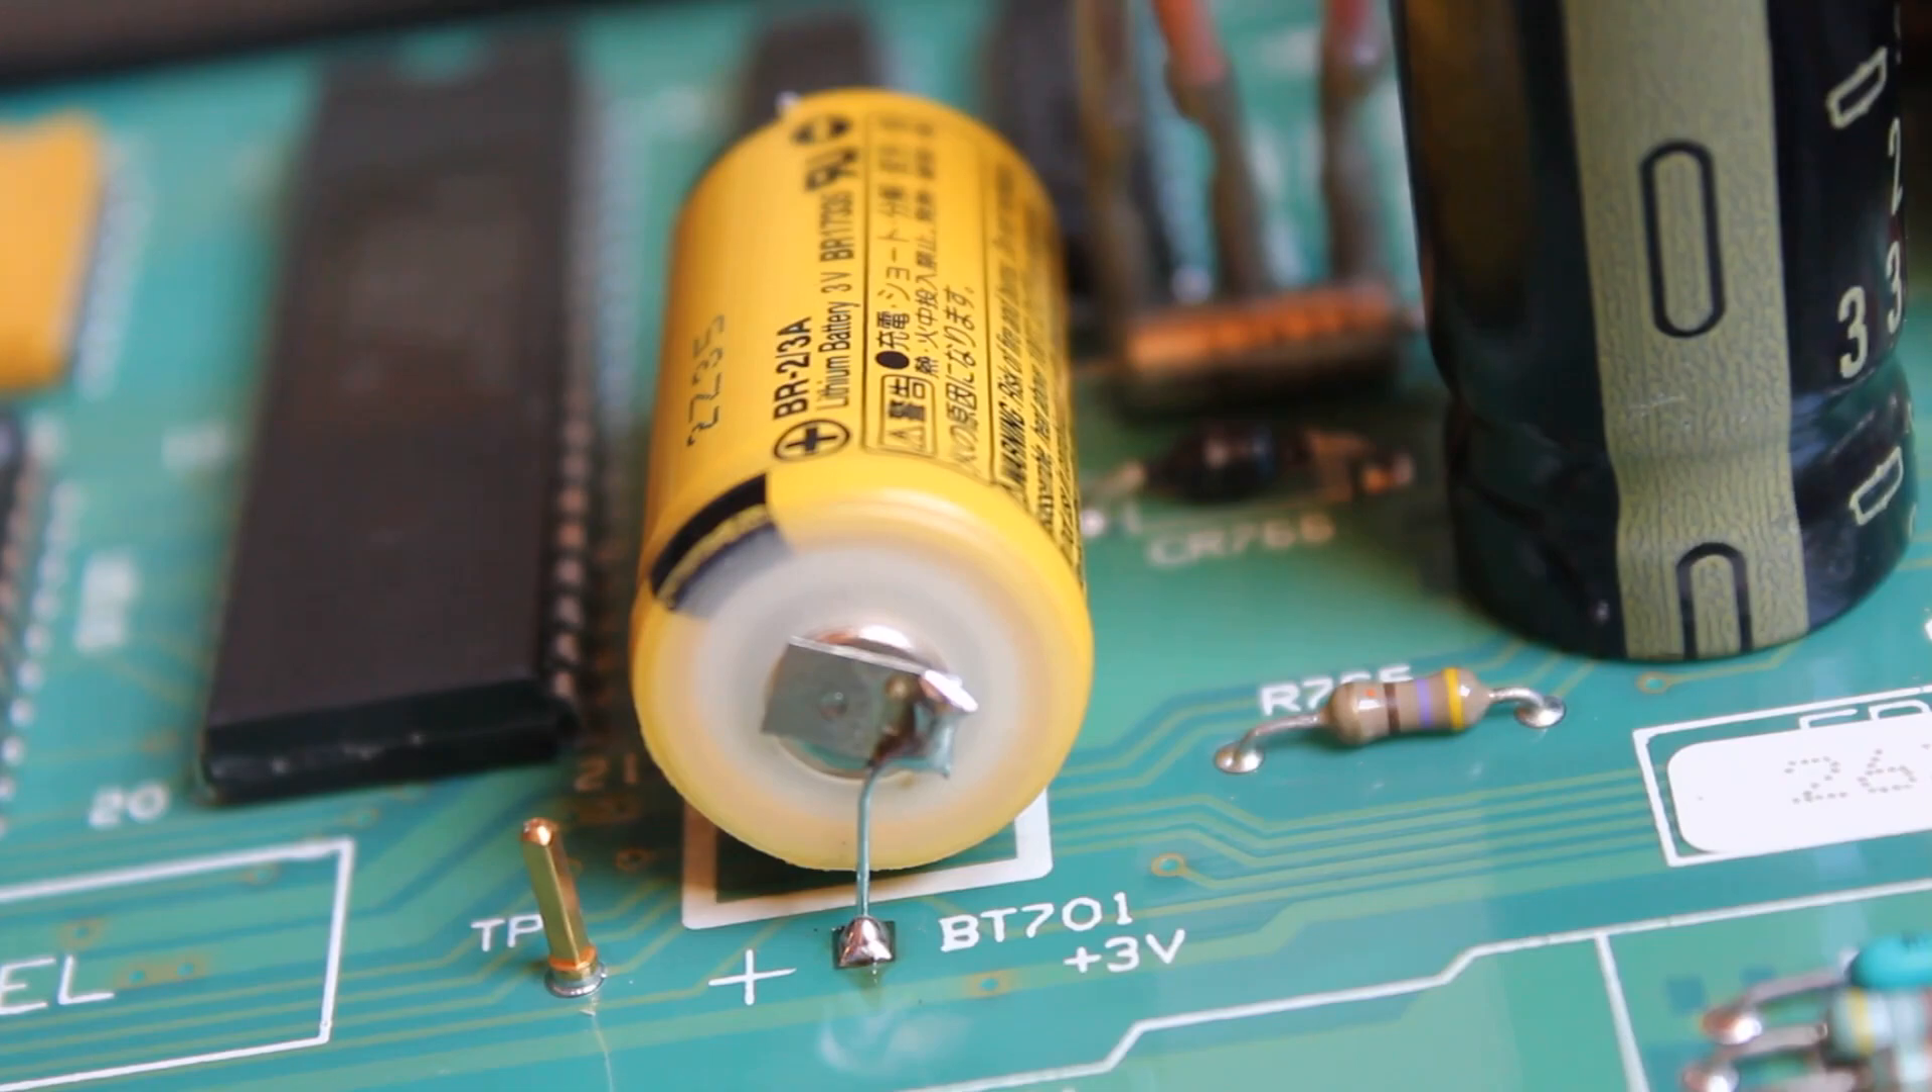Battery is in. Looks good to me.